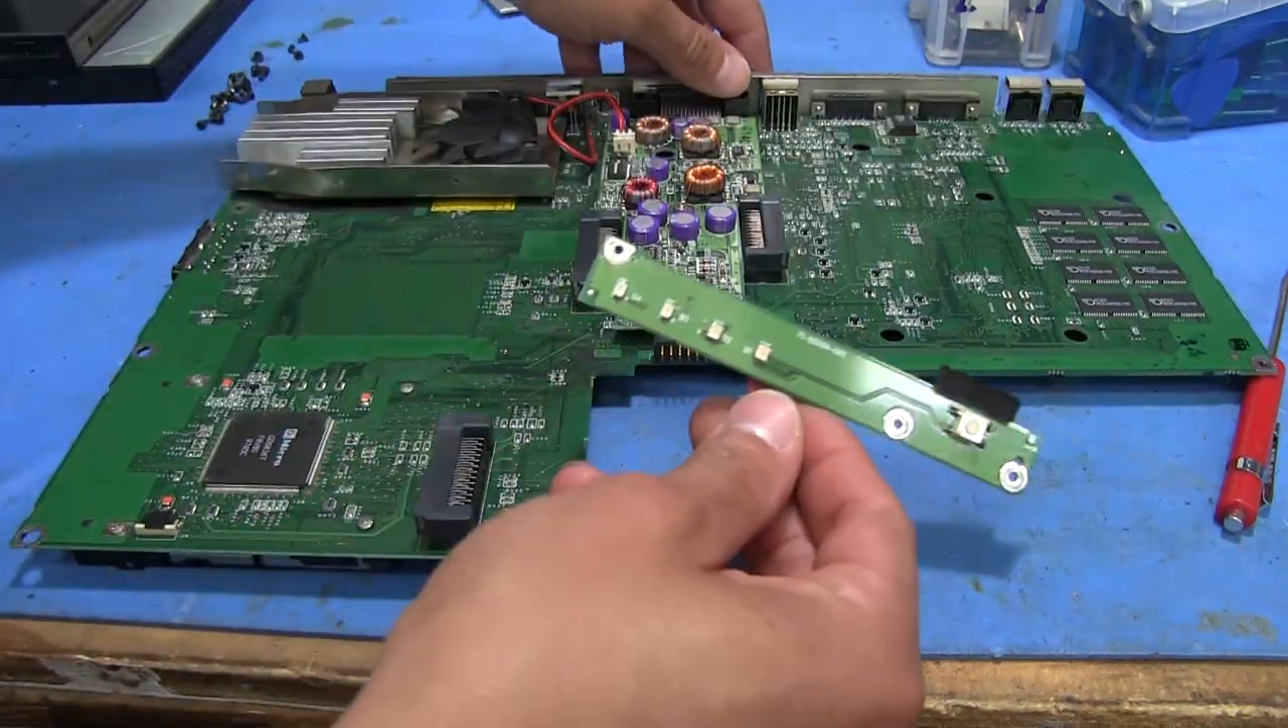Okay, I've got the heat sink on.